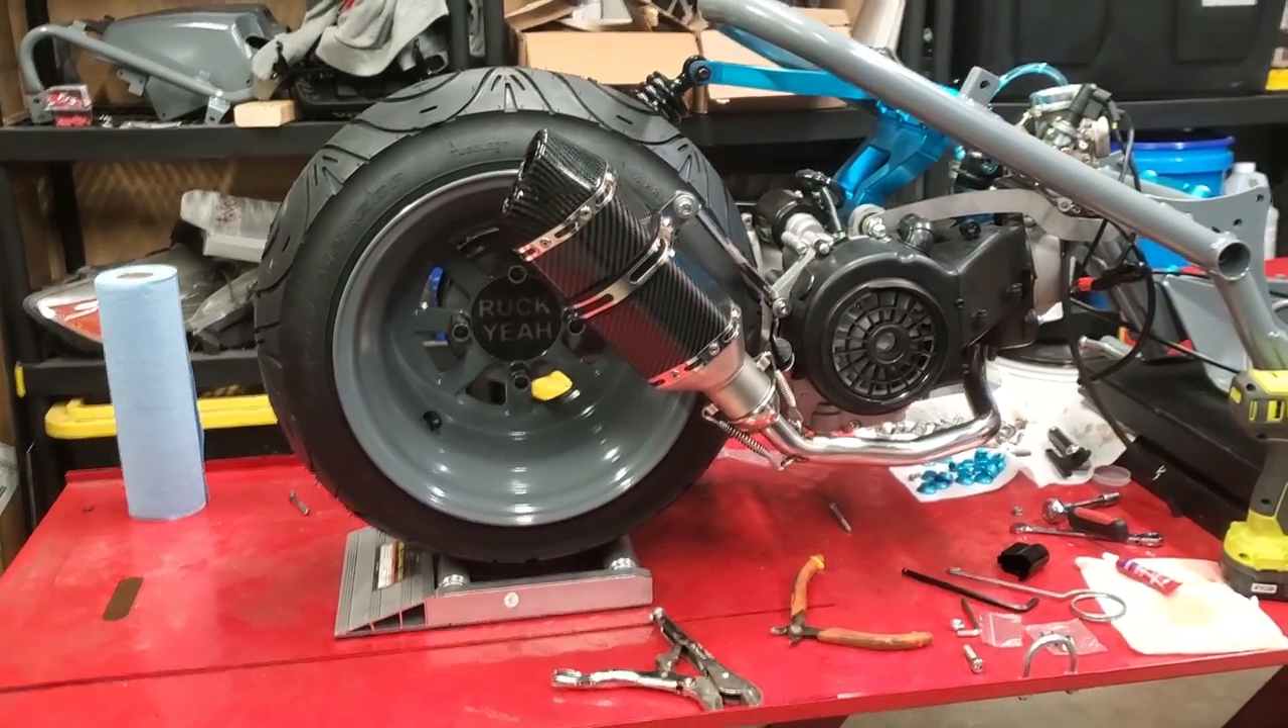All right, so there's the exhaust all bolted up, and this engine is ready to rock.